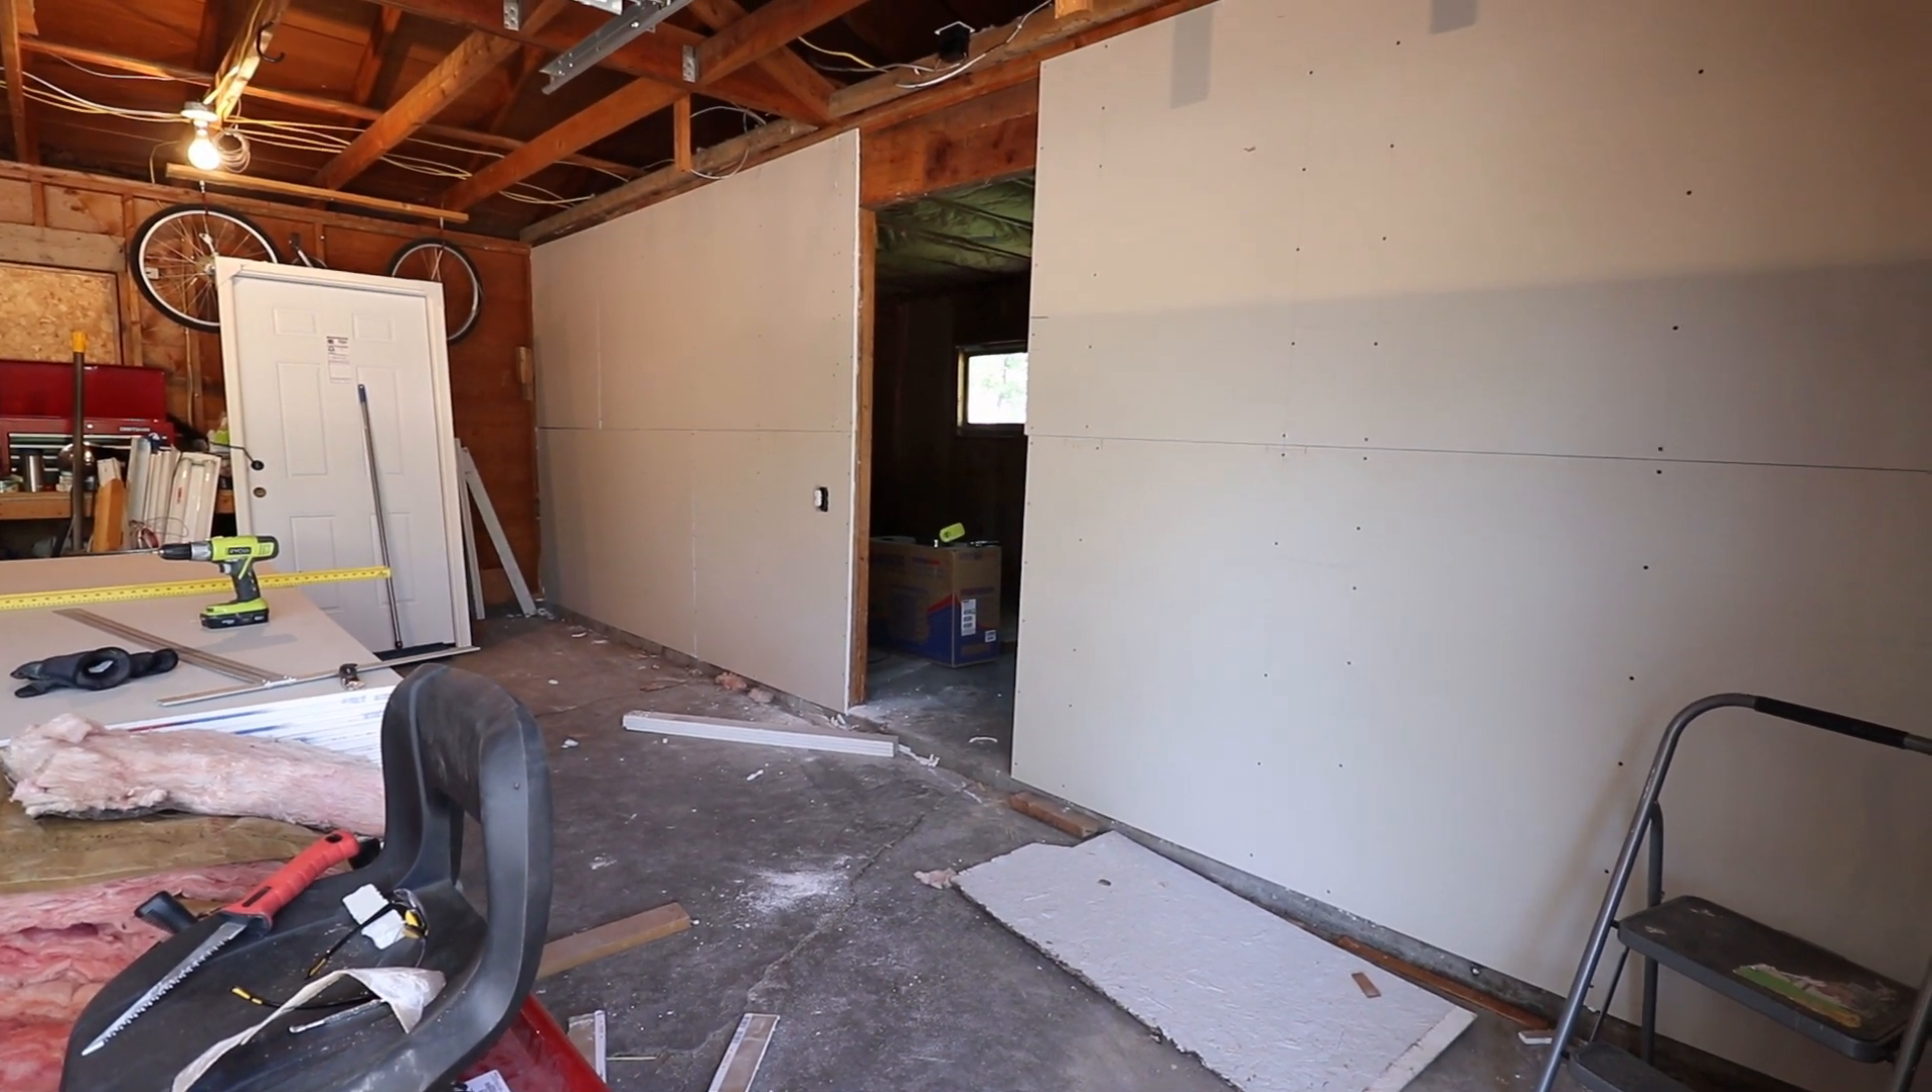All right, I got my very first wall of drywall done.